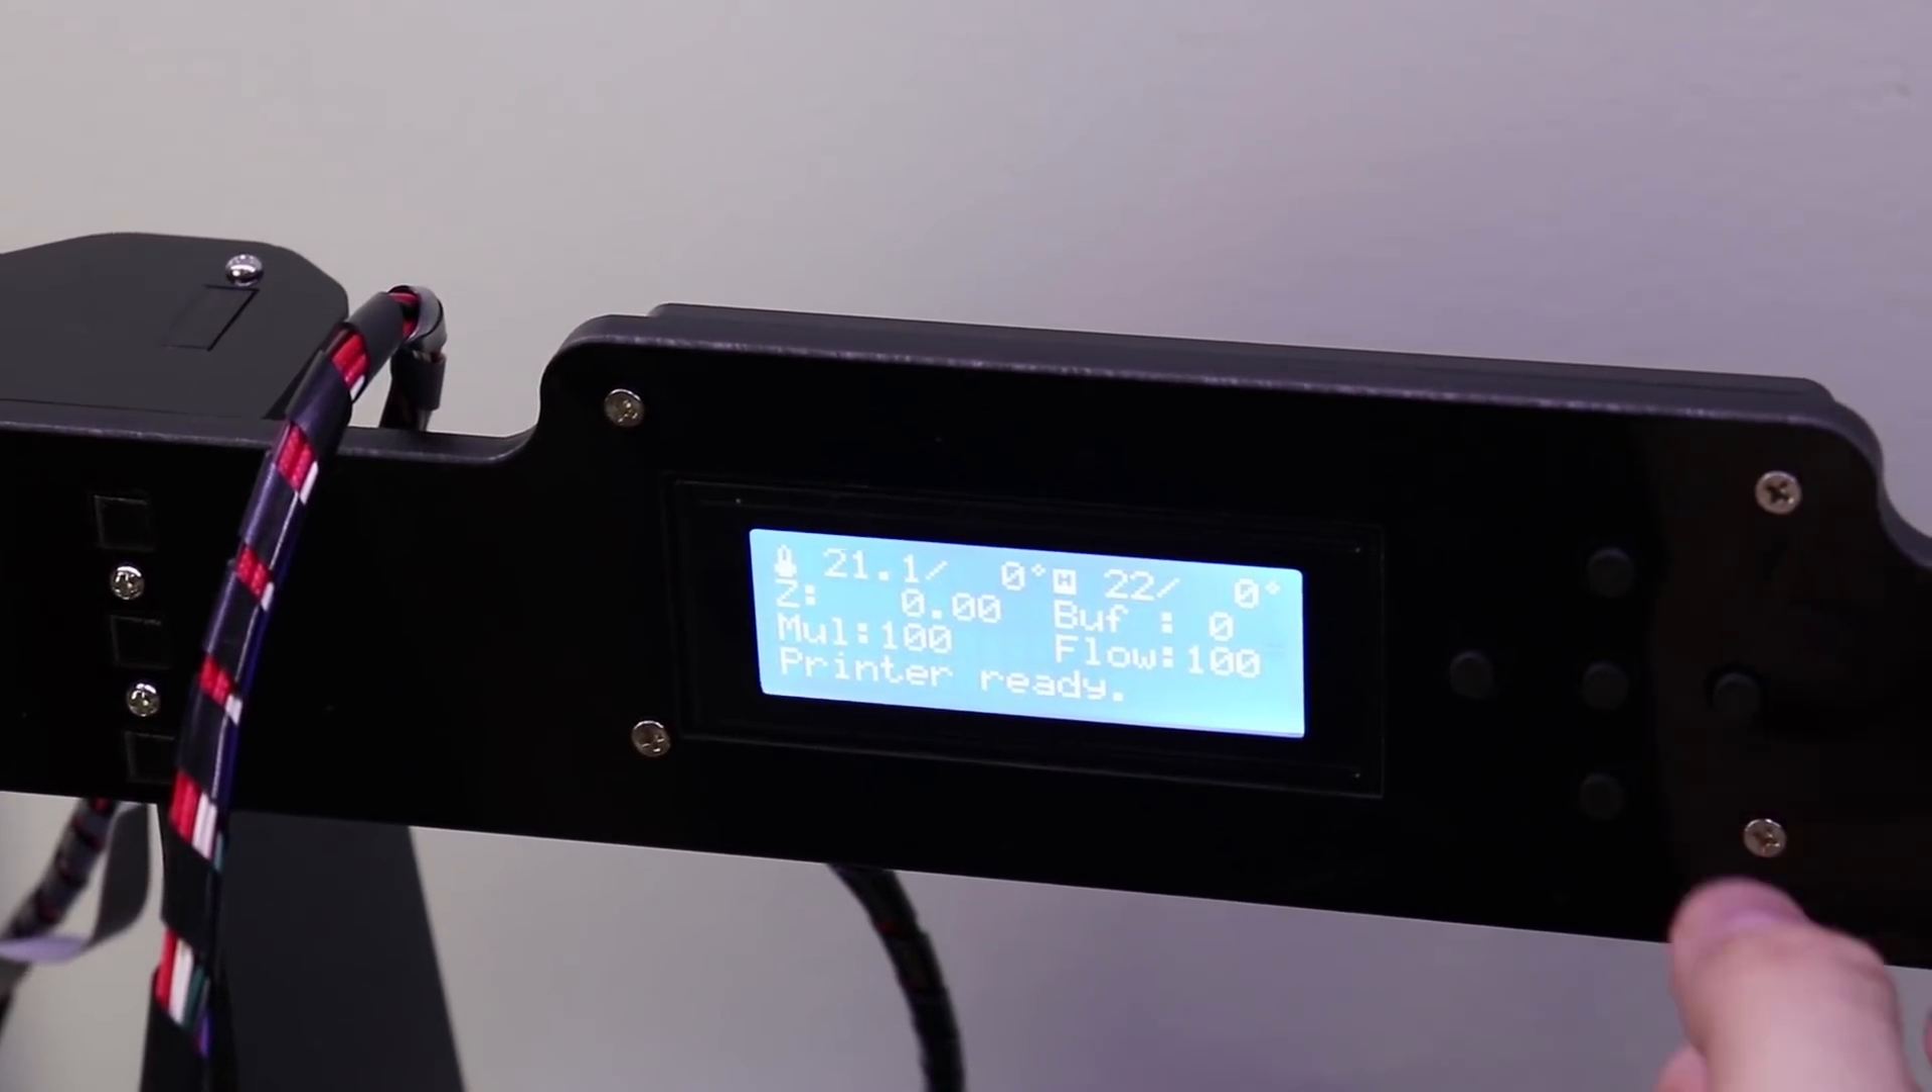Next I installed the LCD display and button panel in the top plate of the machine.